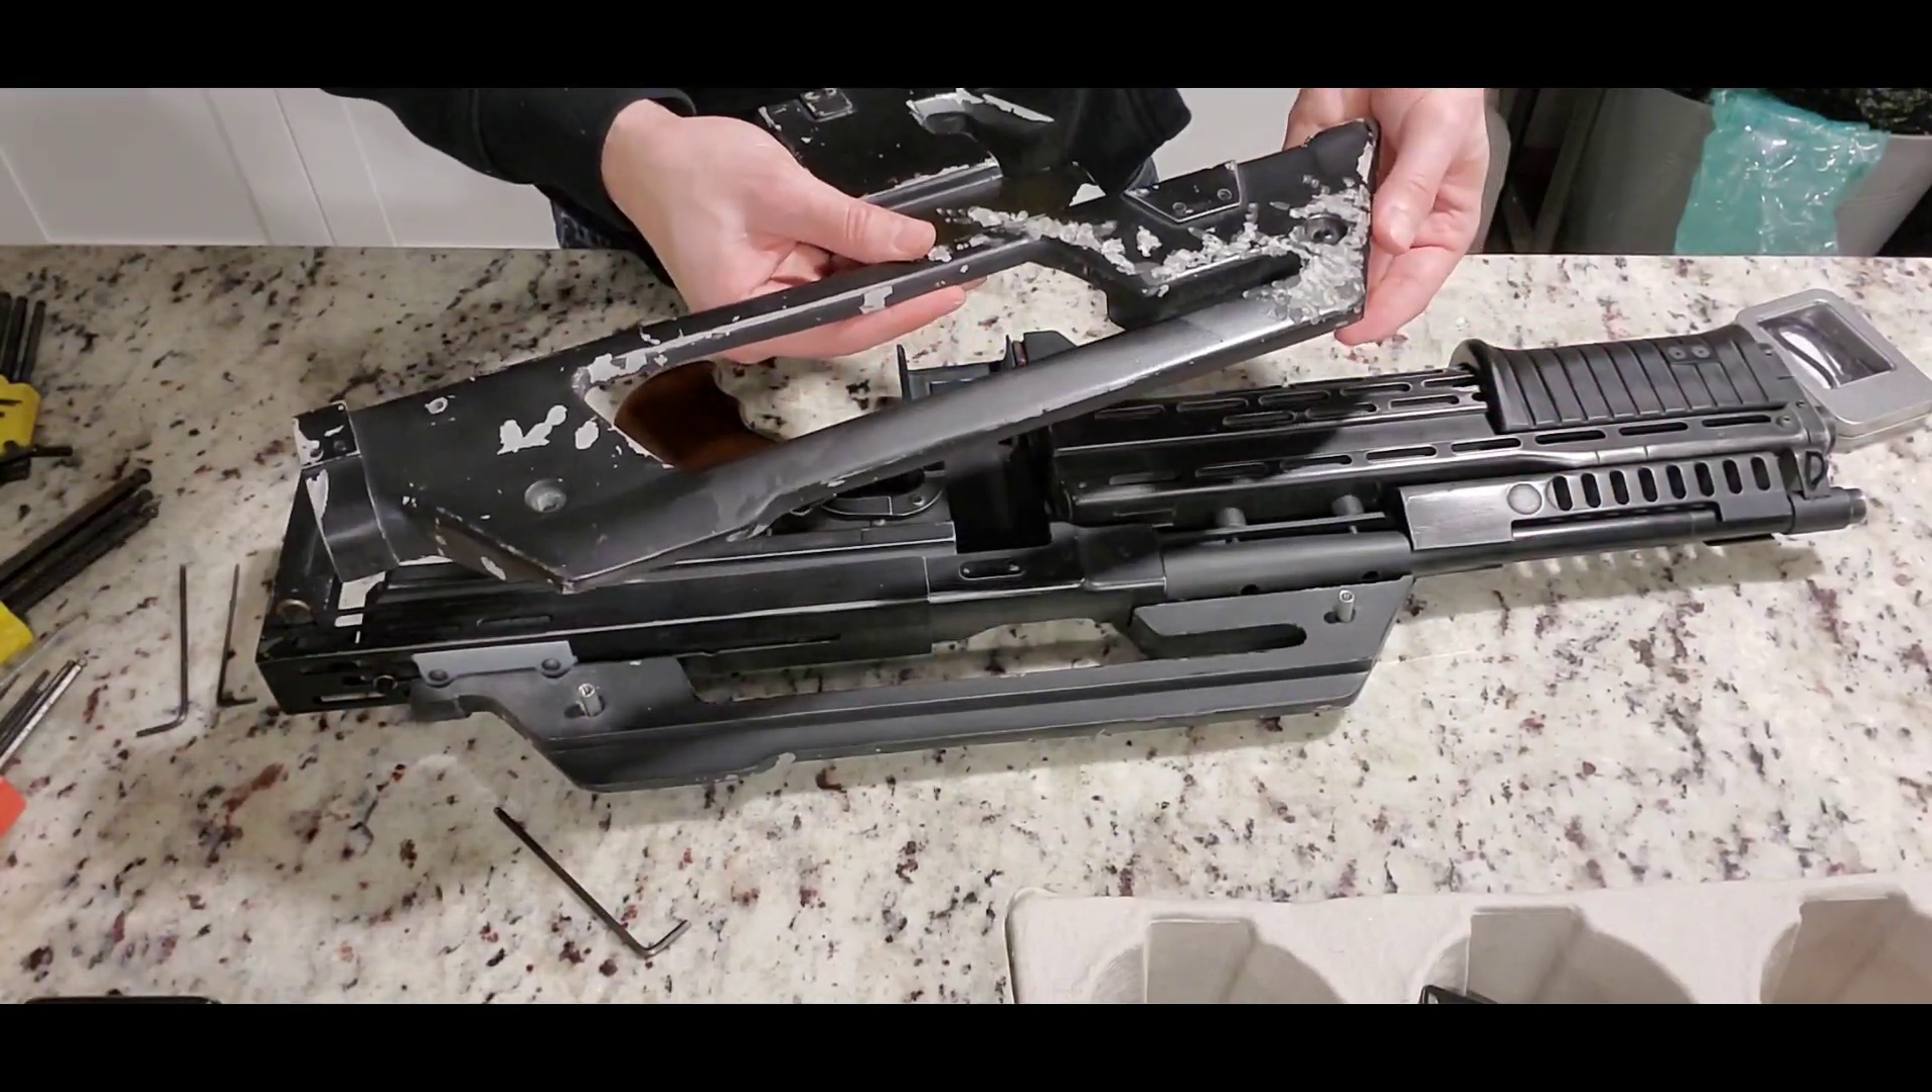Now we have our panel out.